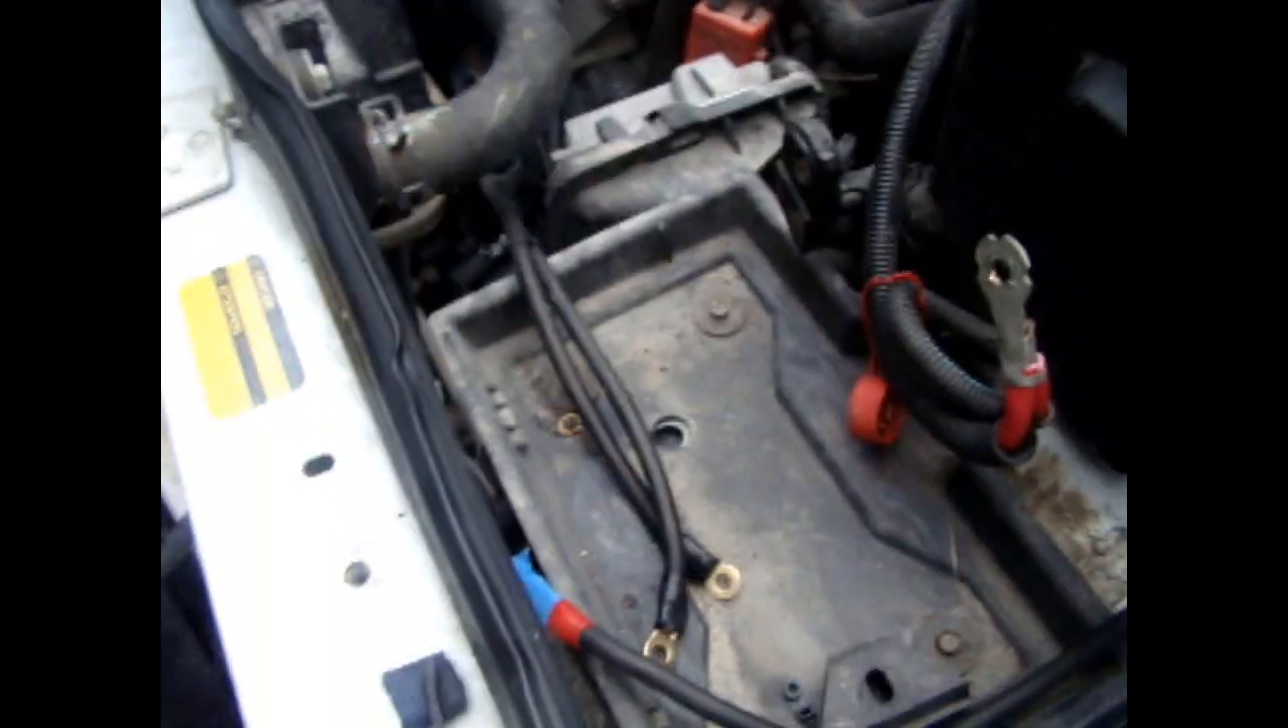And I've already taken the battery out, which is right there.